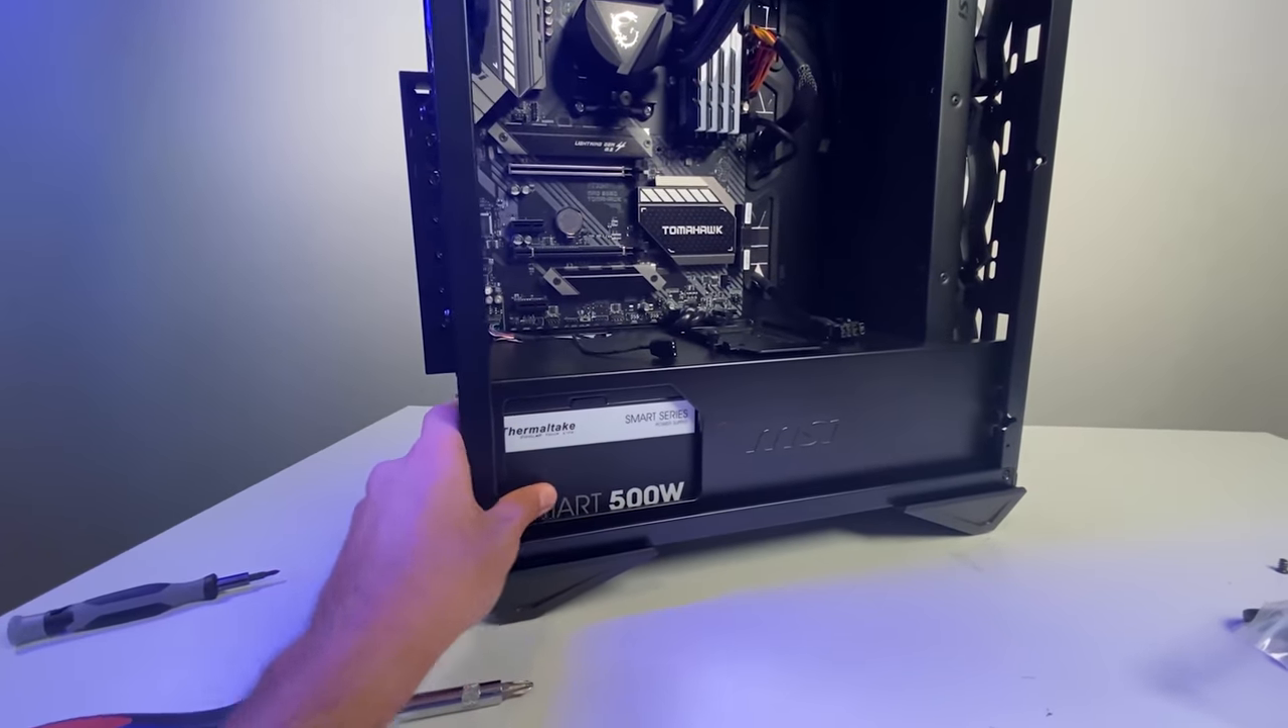So I installed the power supply here down here.